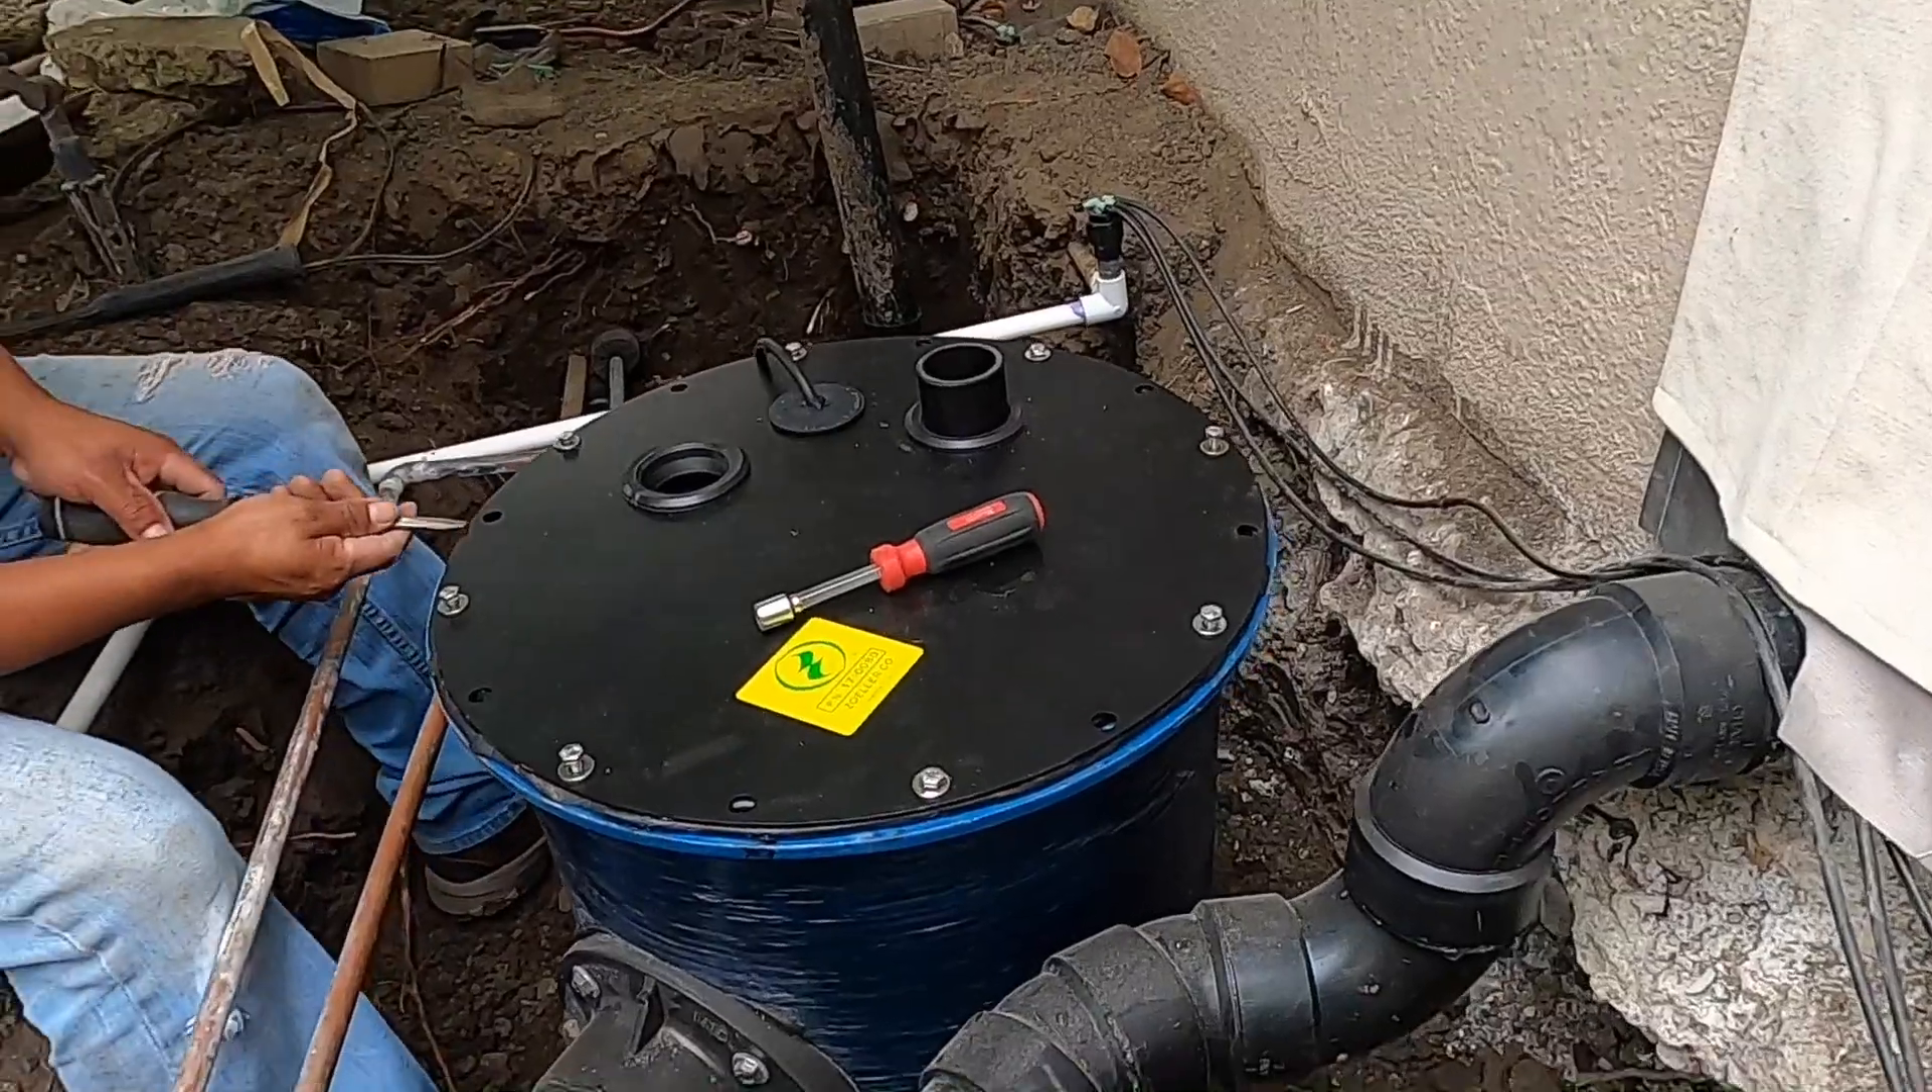Okay, so now we've got the lid on with the discharge pipe, ABS coming out right there.